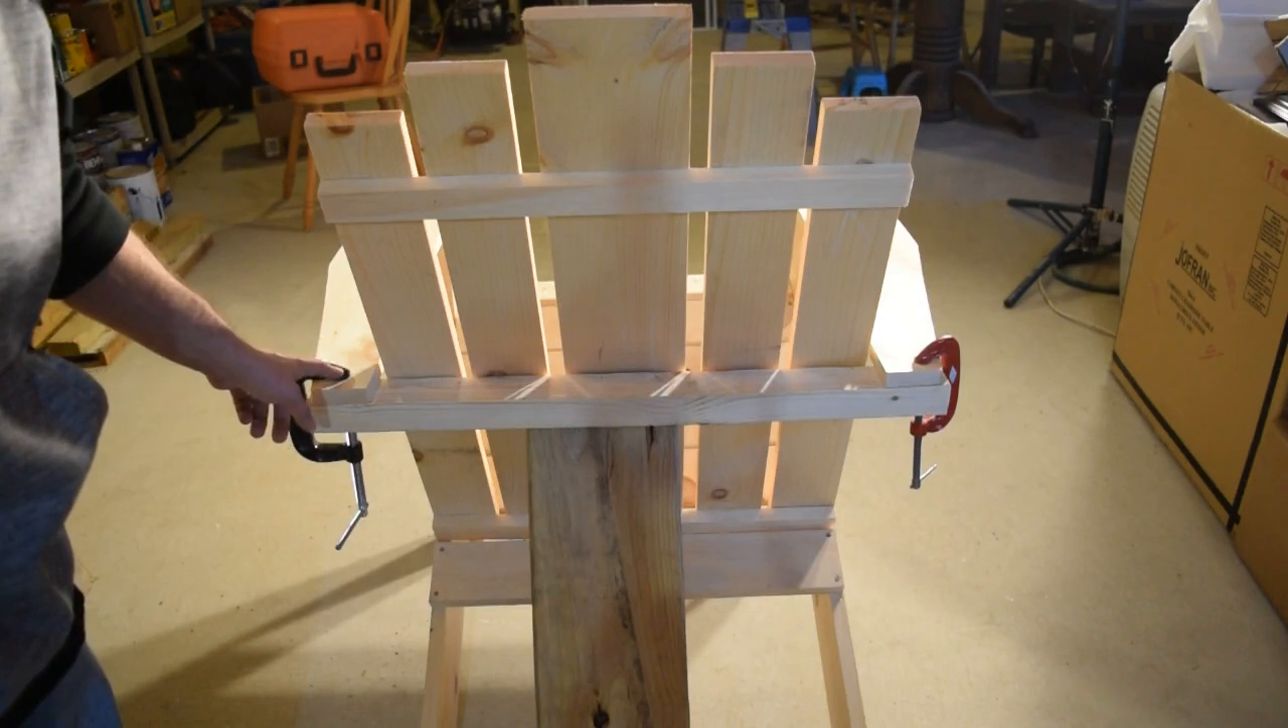I've got C-clamps holding the arms to the arm support as was shown in the instructions.